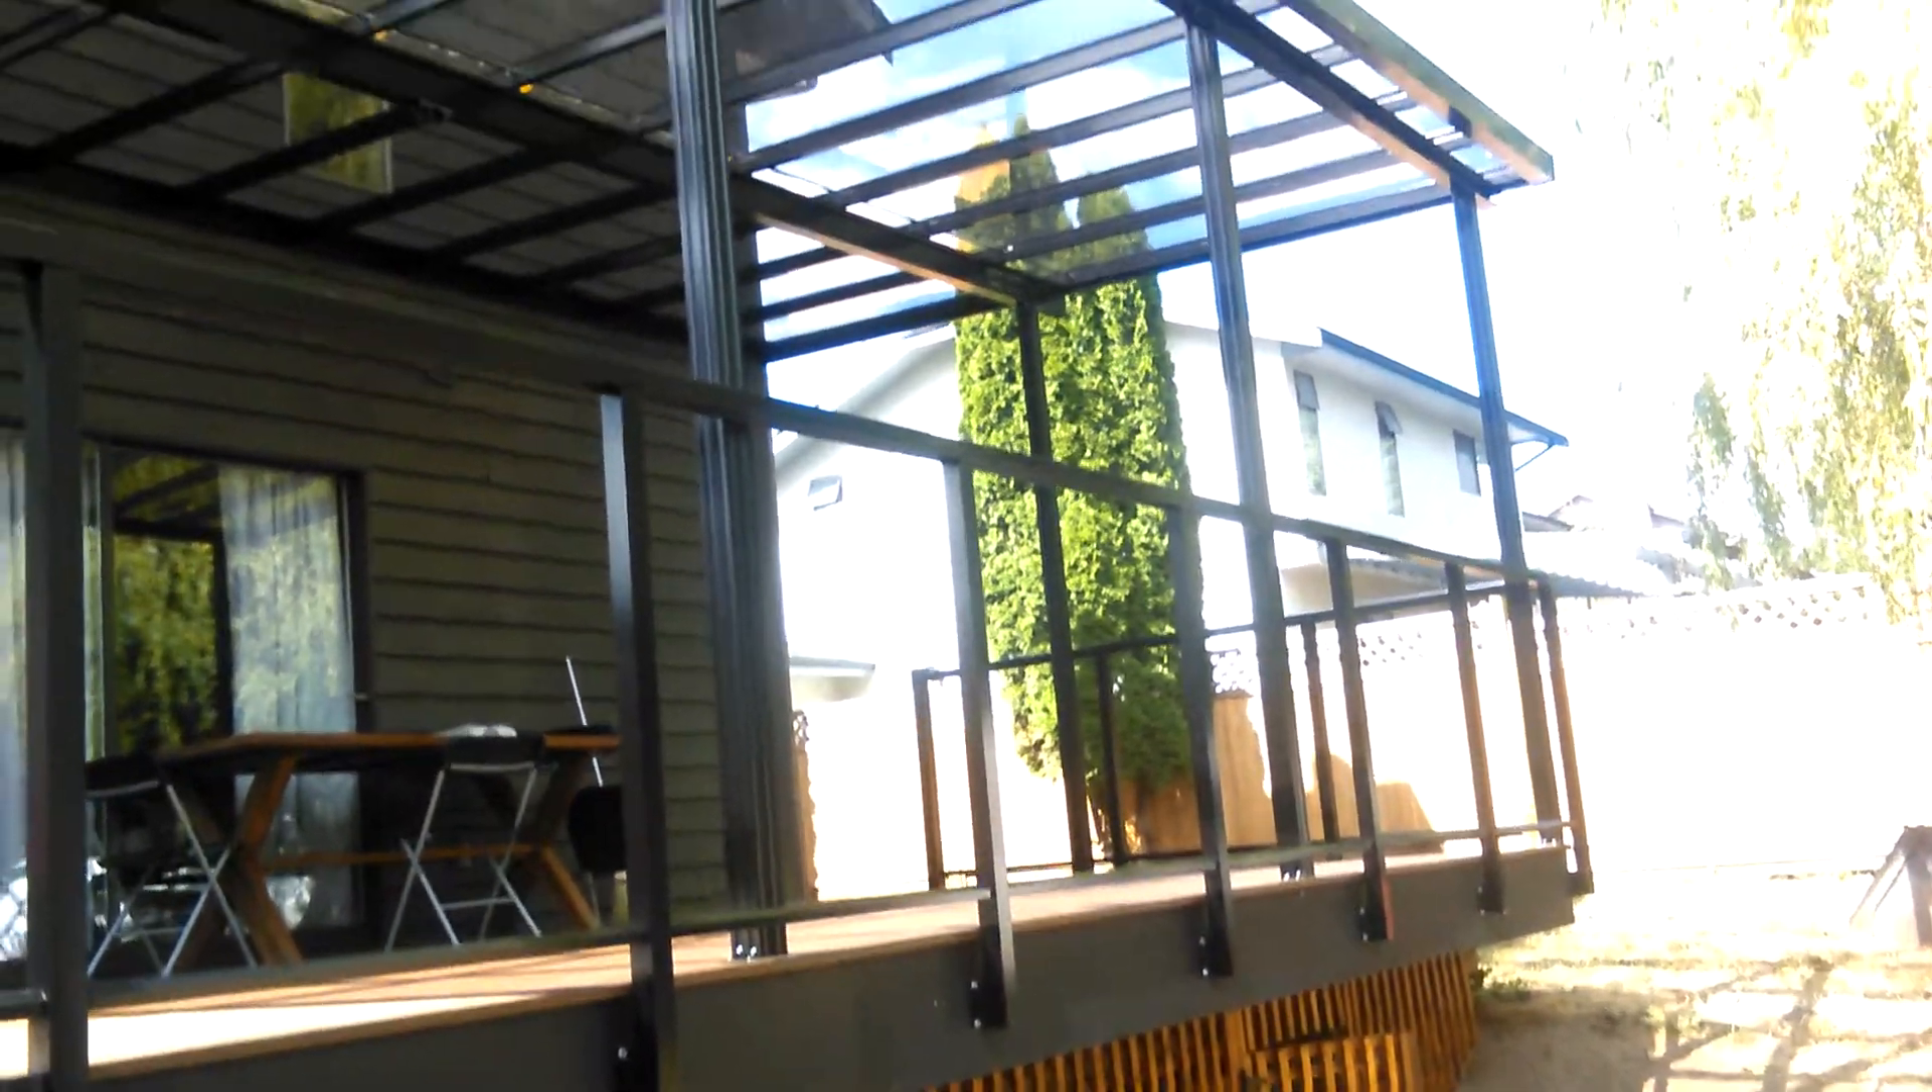They just need to put the glass on the railing.